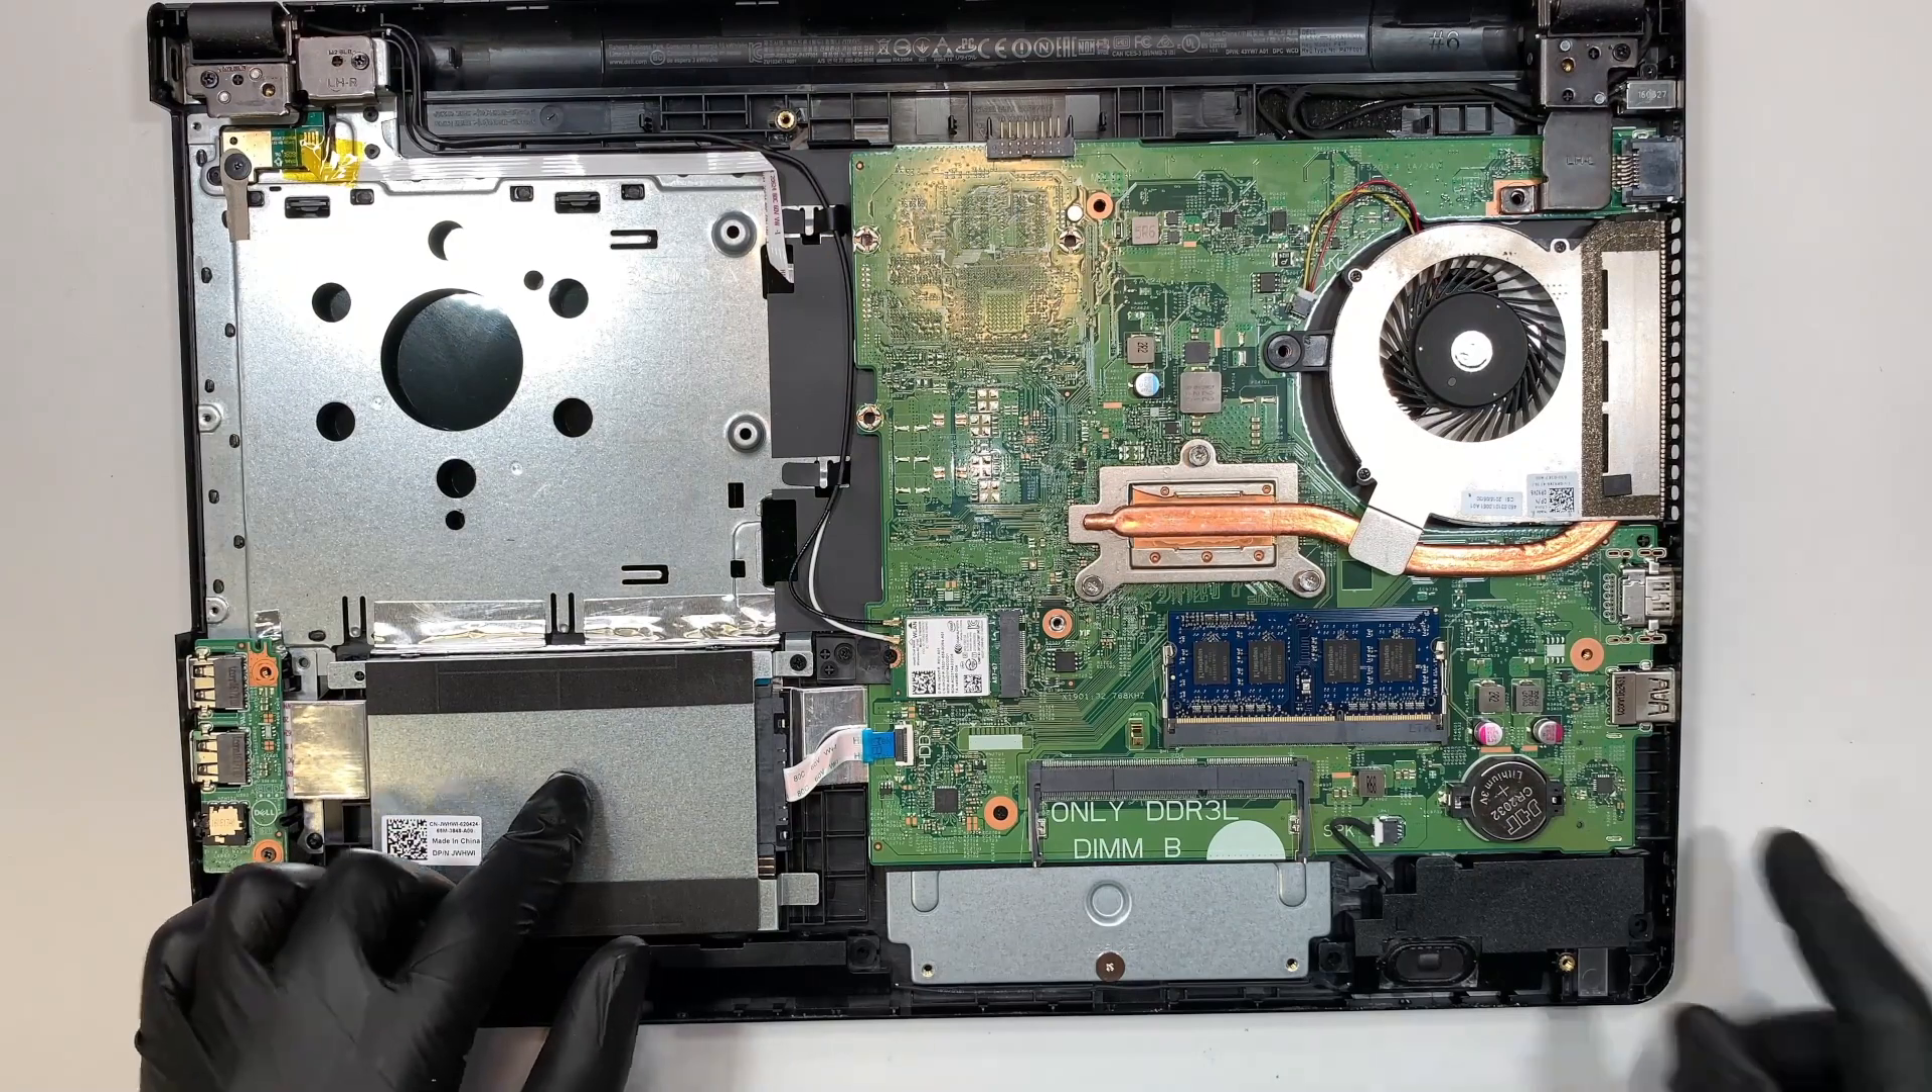Alright, once you have the entire back plate removed, now you can see that the hard drive is here and this is your entire motherboard.